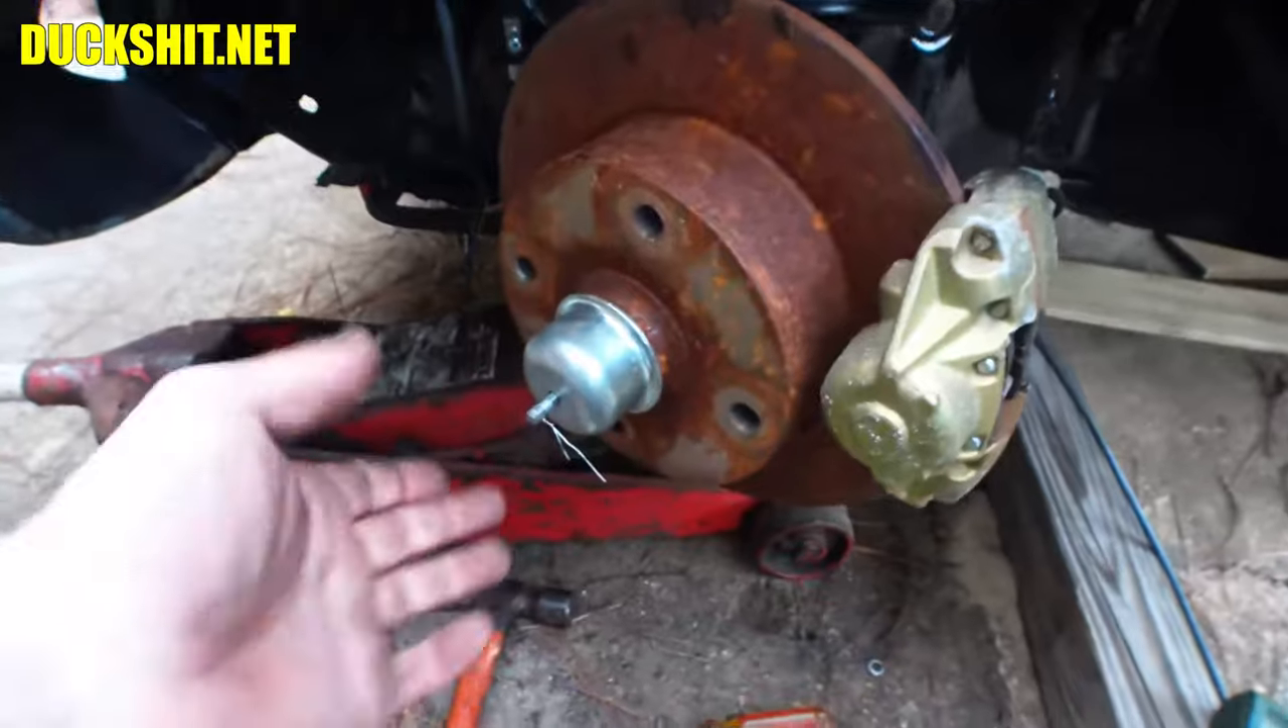We got the bearing cover on here.